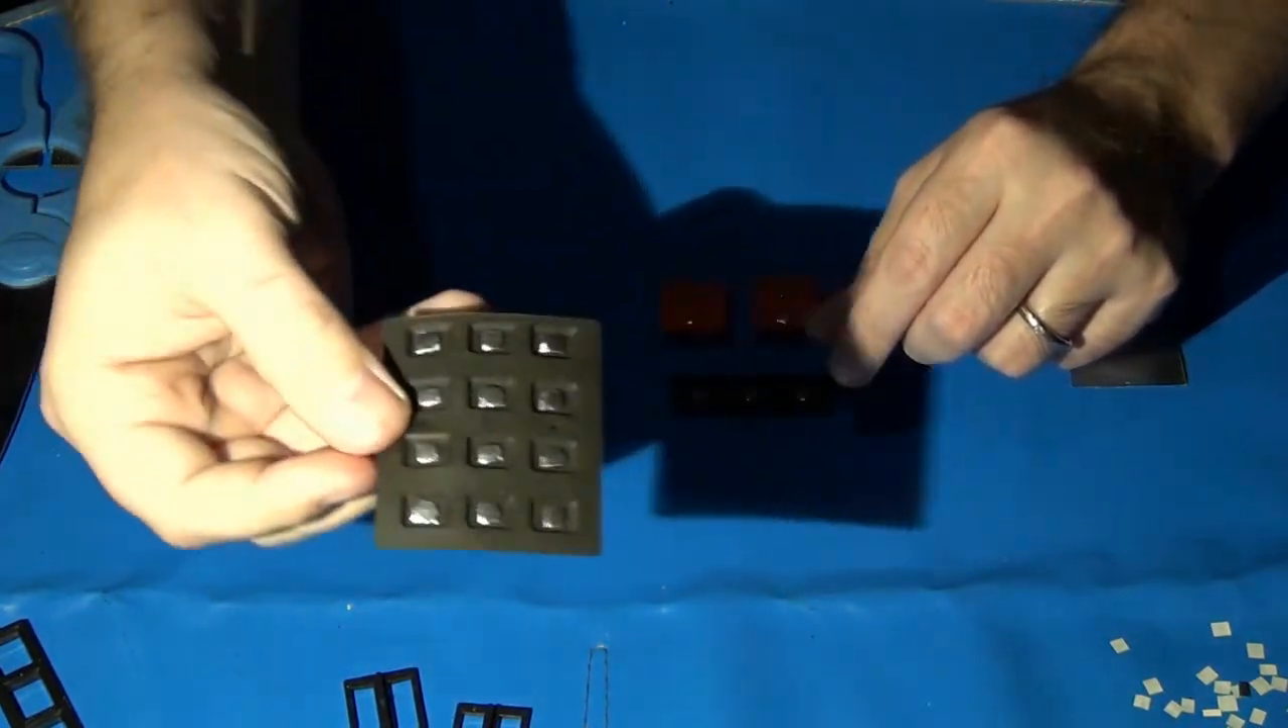All right and there we go all new foil dots on all my little contact pads ready to go.